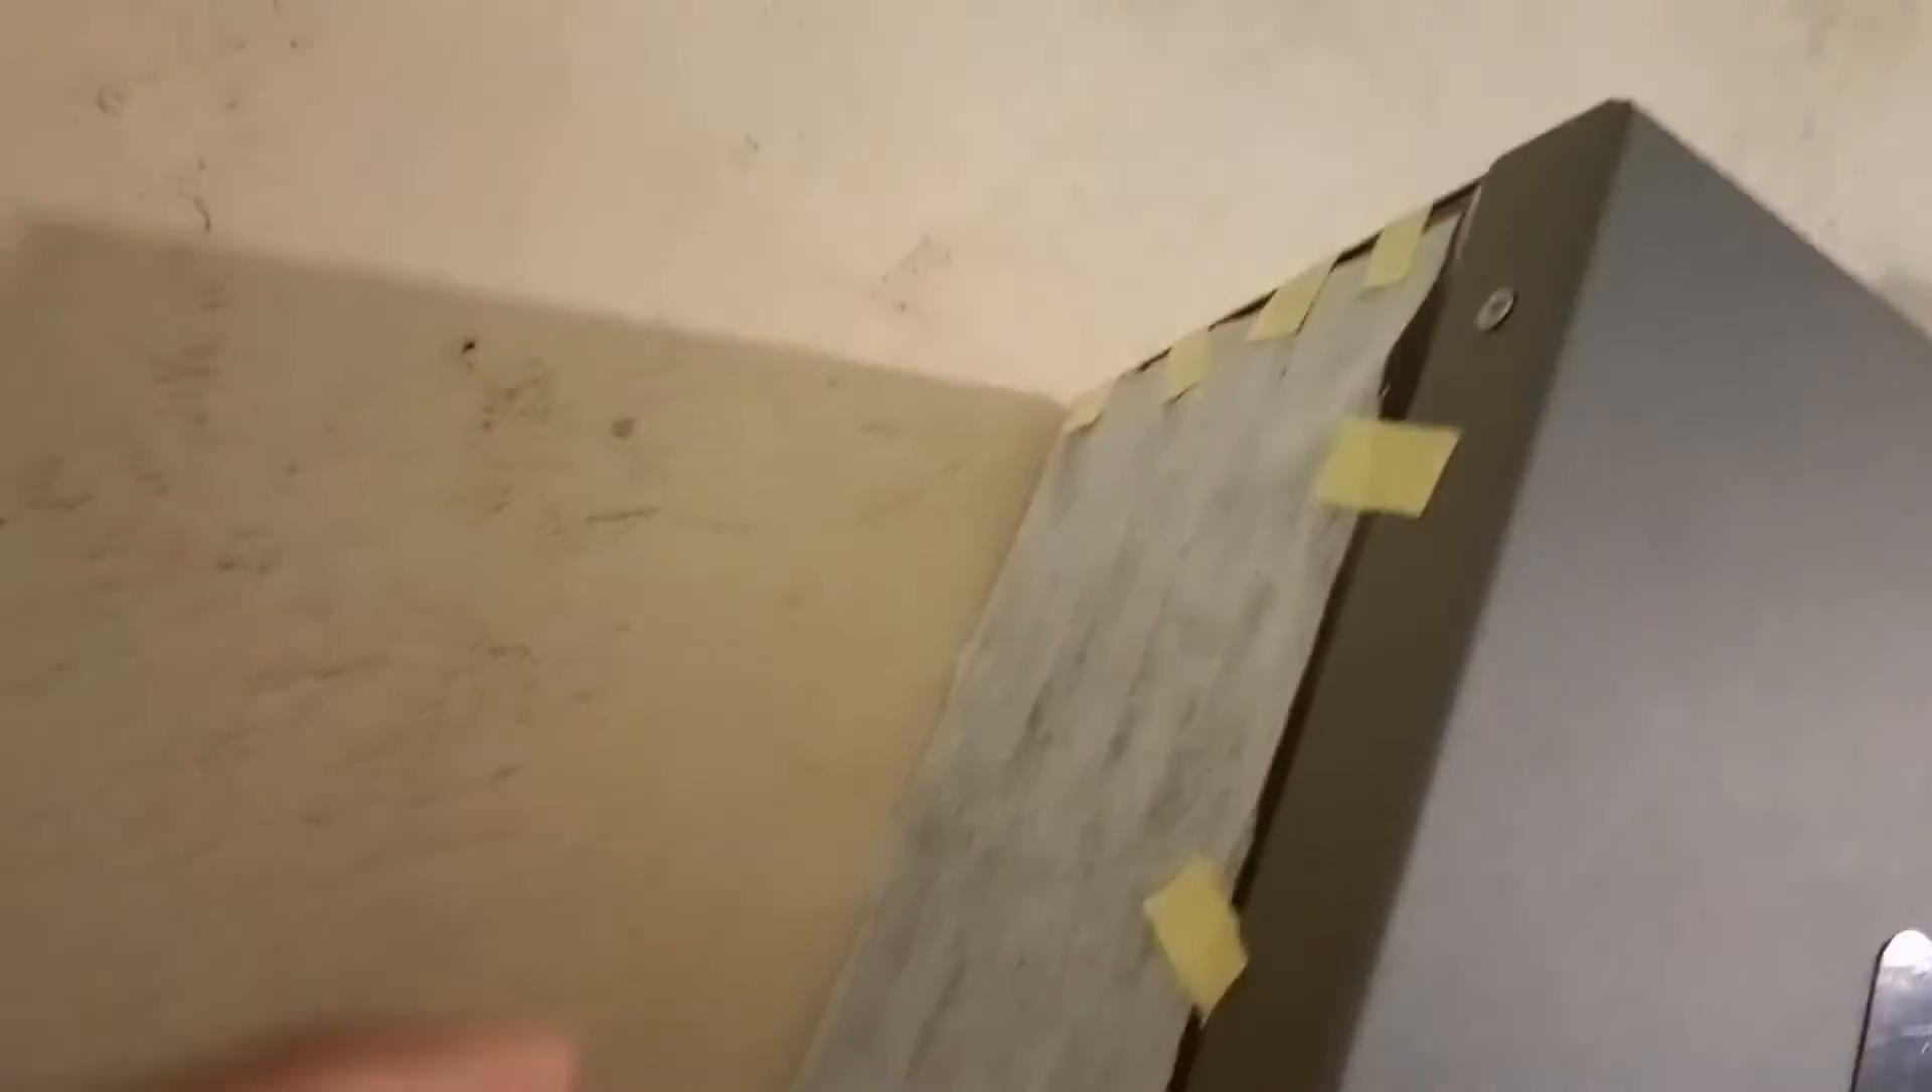Okay so the new filter is placed and it's pasted.